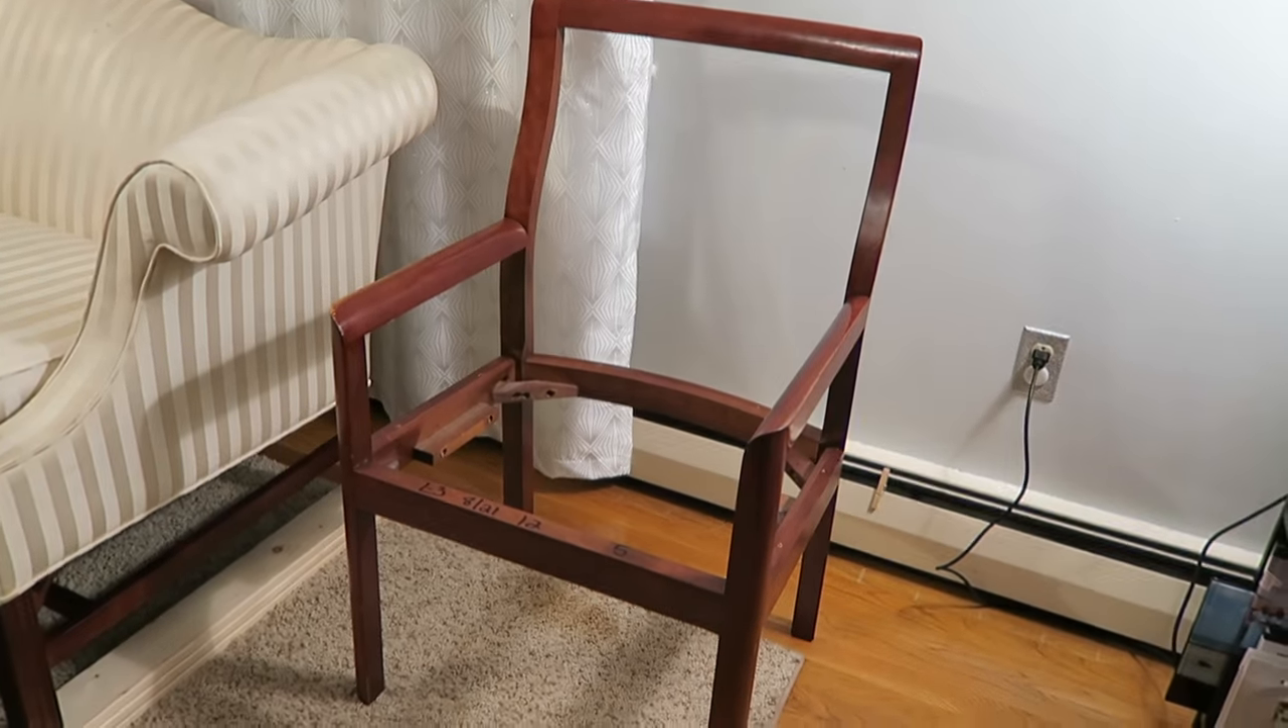This is how the chair looked with all the pieces removed and then I went straight into sanding it down.